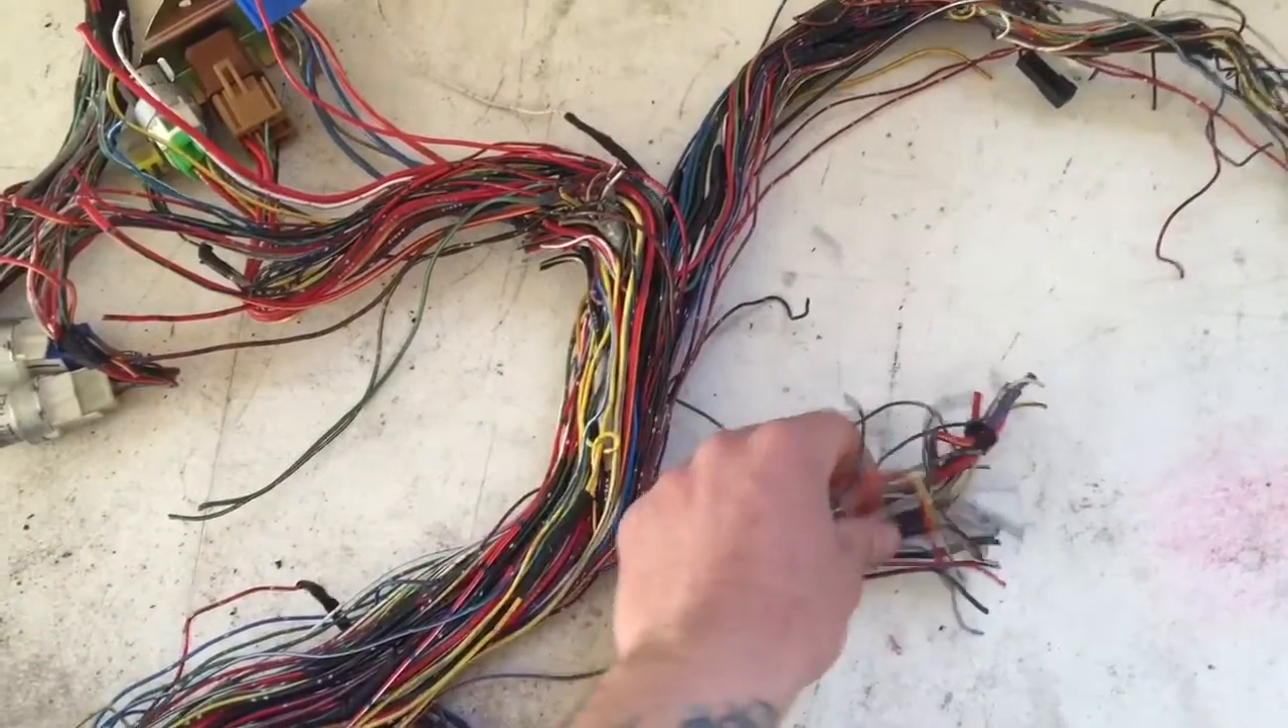Here is the harness stripped of its protective shielding, the black electrical tape and the split loom protective covering.